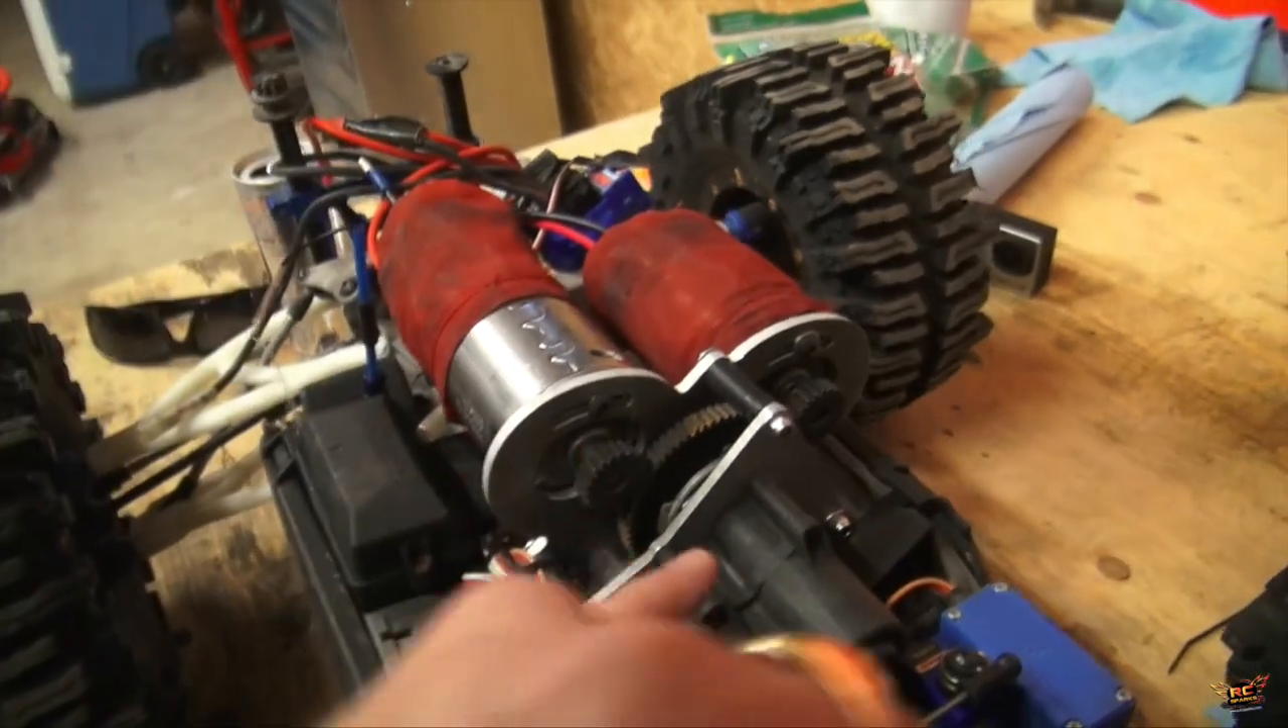There's two motors that are mounted.